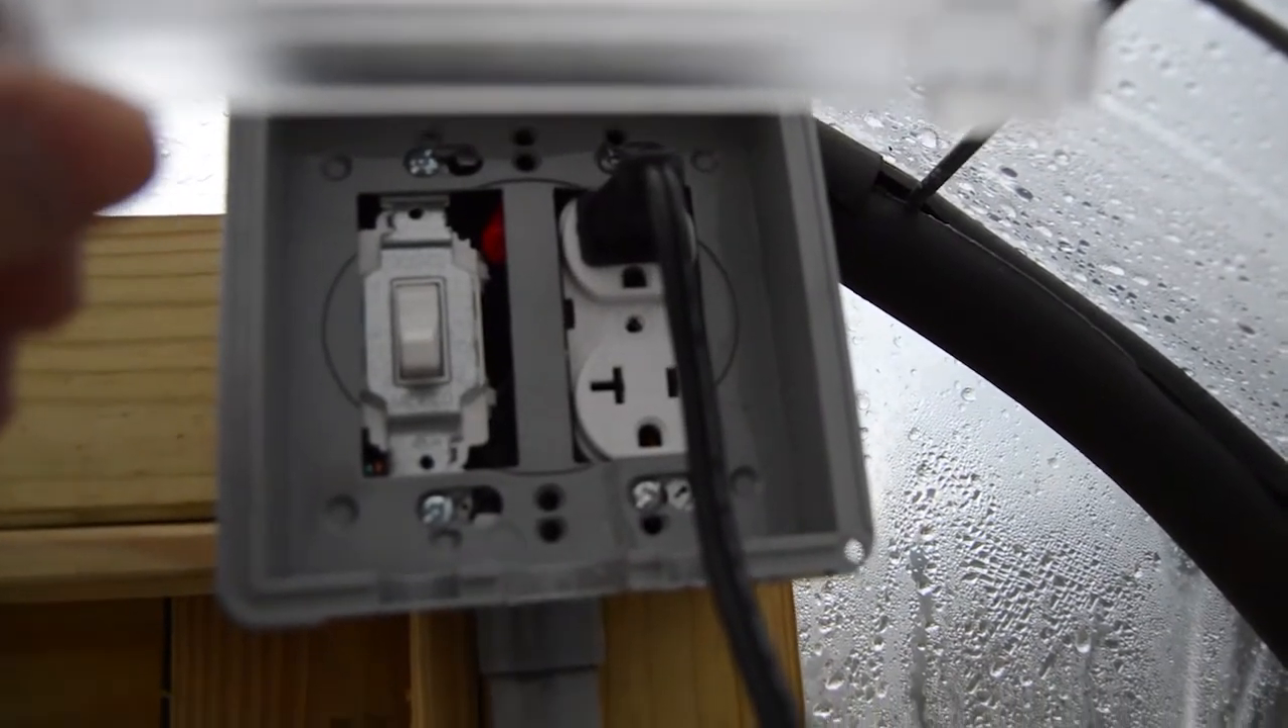And I installed another box here at the top. As you can see, we've got a switch.